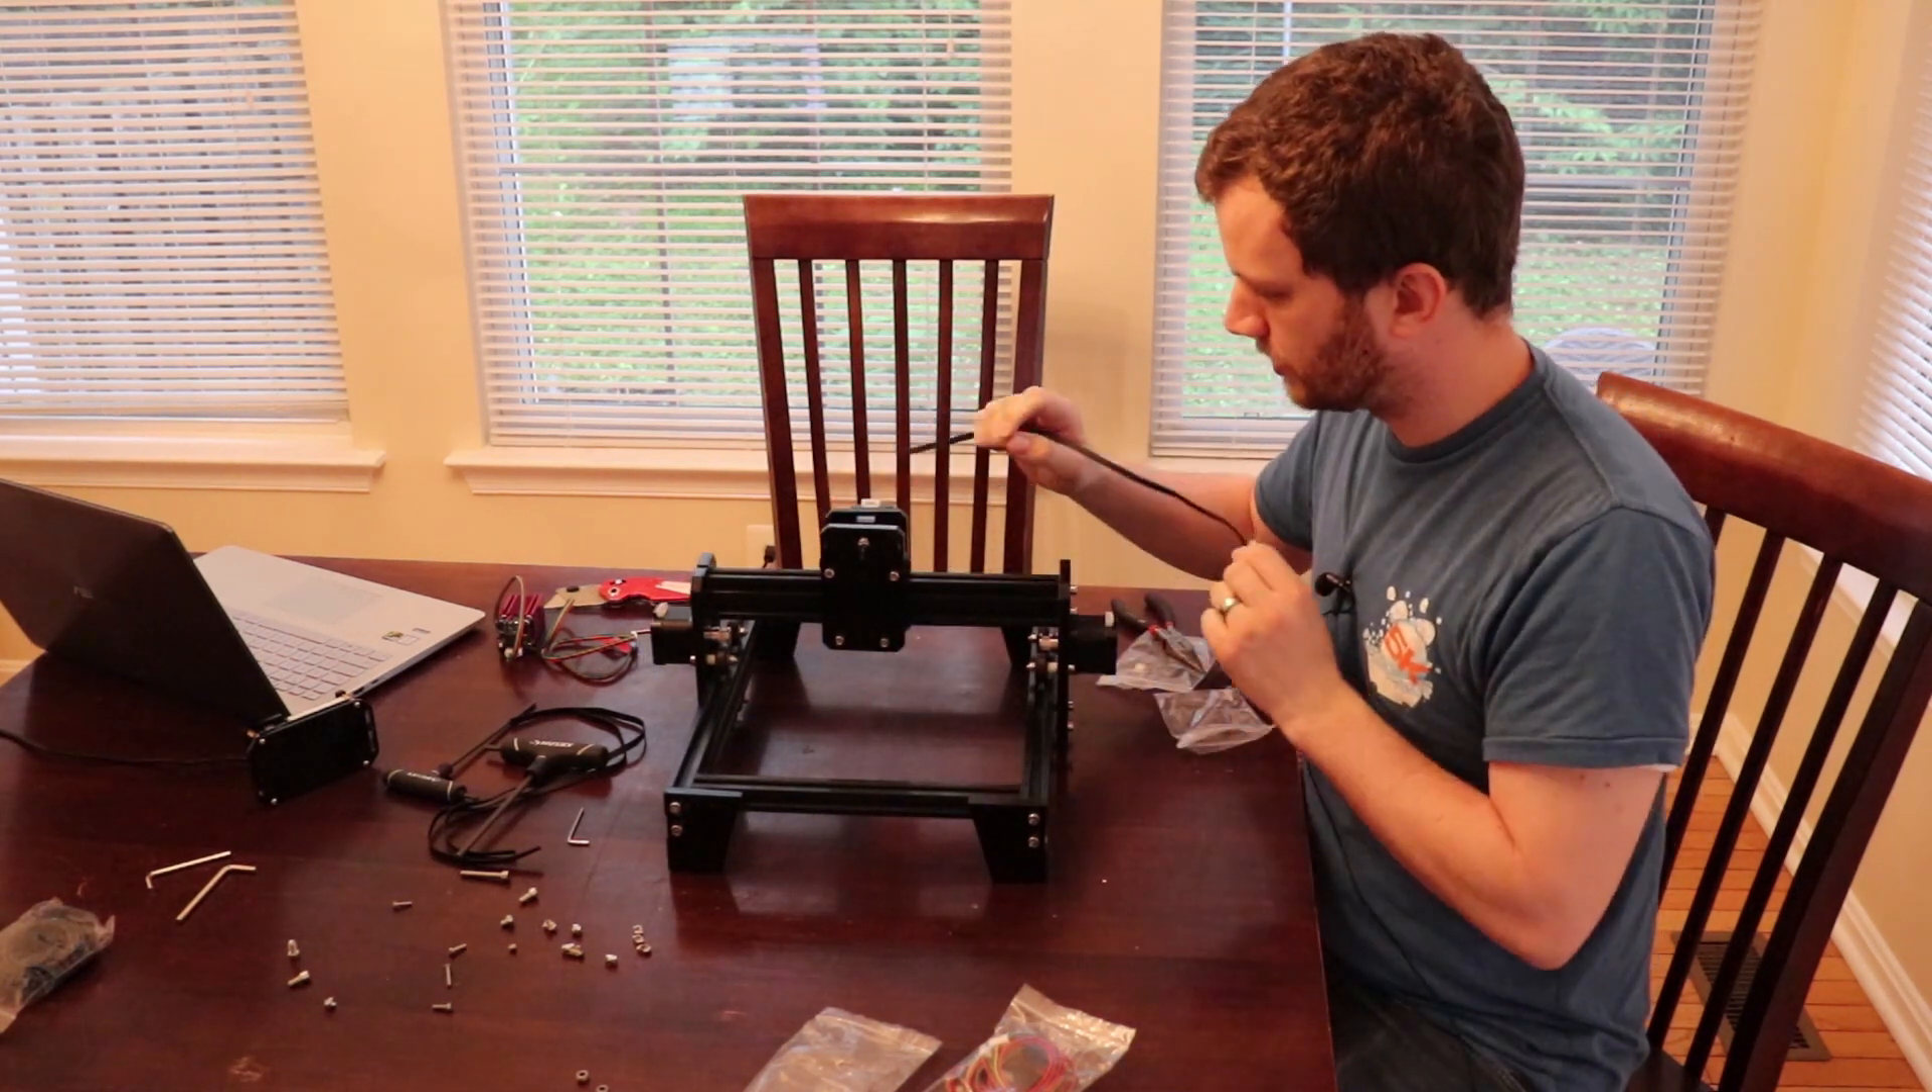Finally I assembled the legs on all four corners.